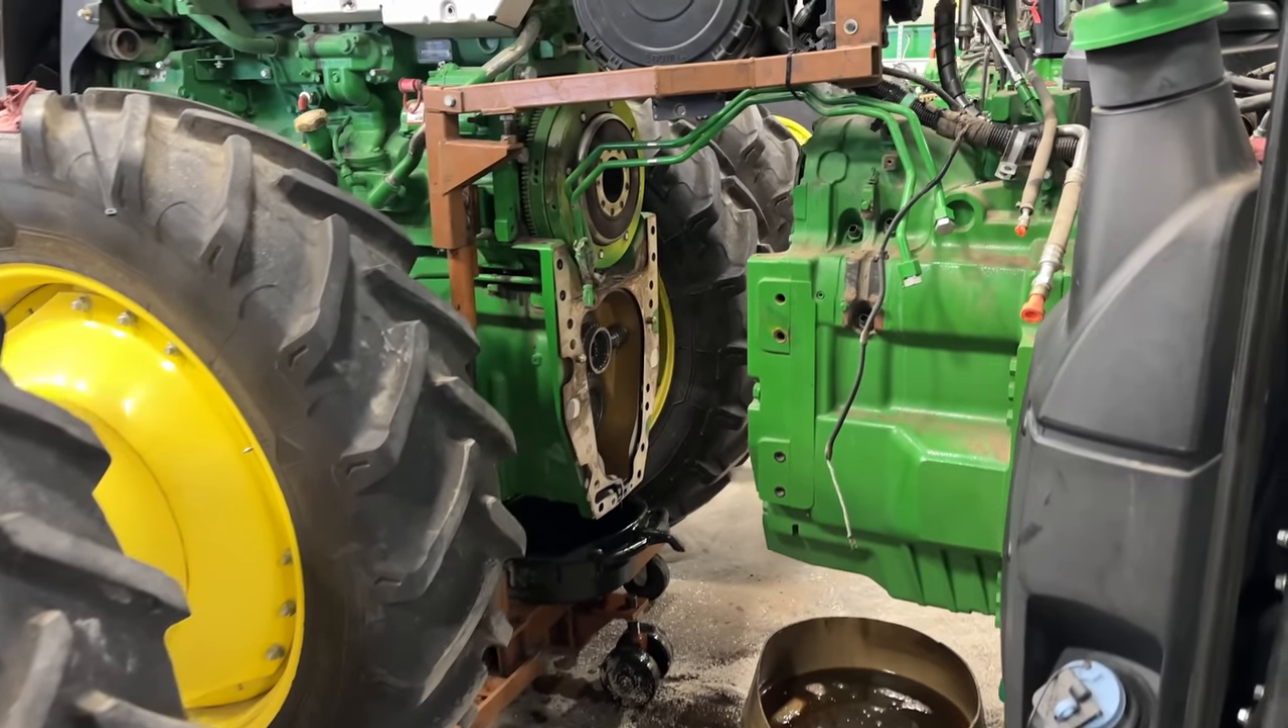We got the engine rolled away from the transmission.